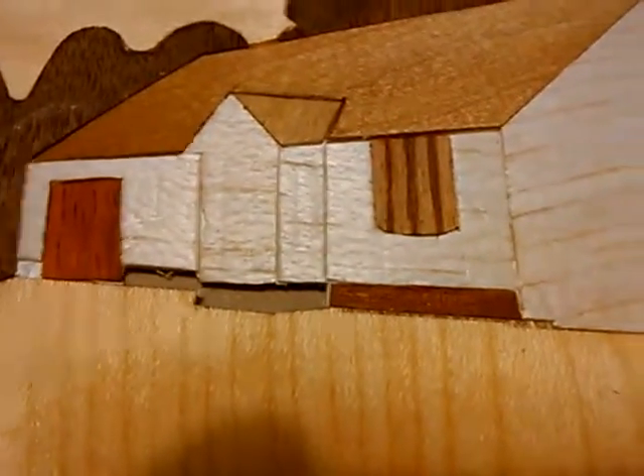And I've cut out the bottom where the brickwork is. And started to put some brickwork in there.